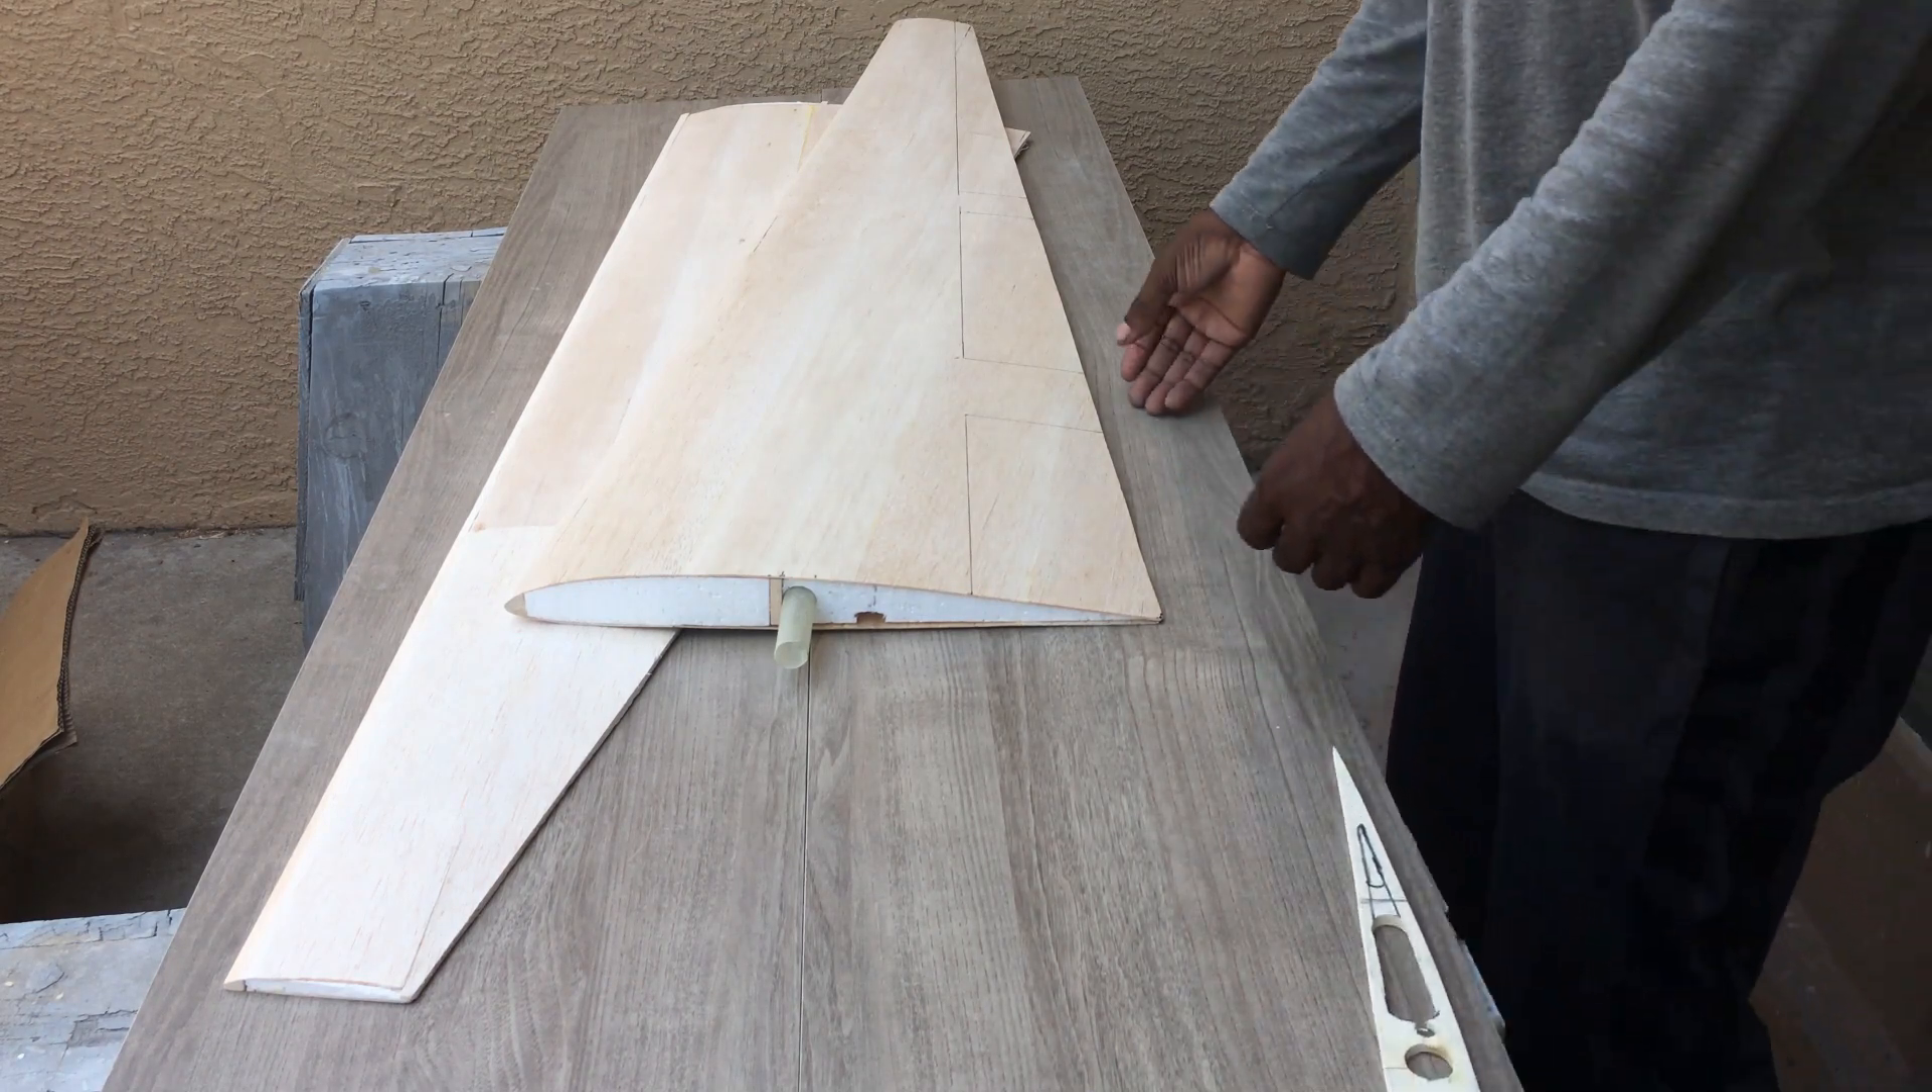All right here we have both wings and they've both been sheeted.